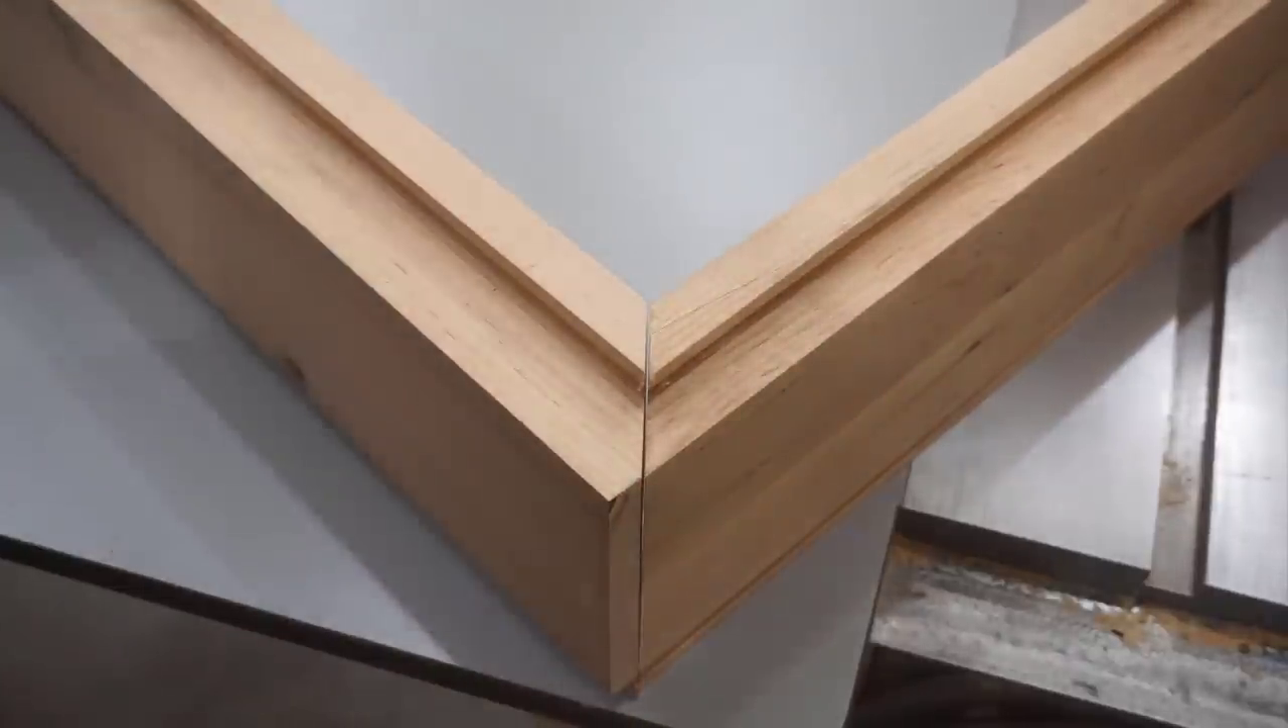And that leaves me with a perfect fit when the back of this jamb is lined up with the square end of that jamb. I've got a perfect miter on the inside.